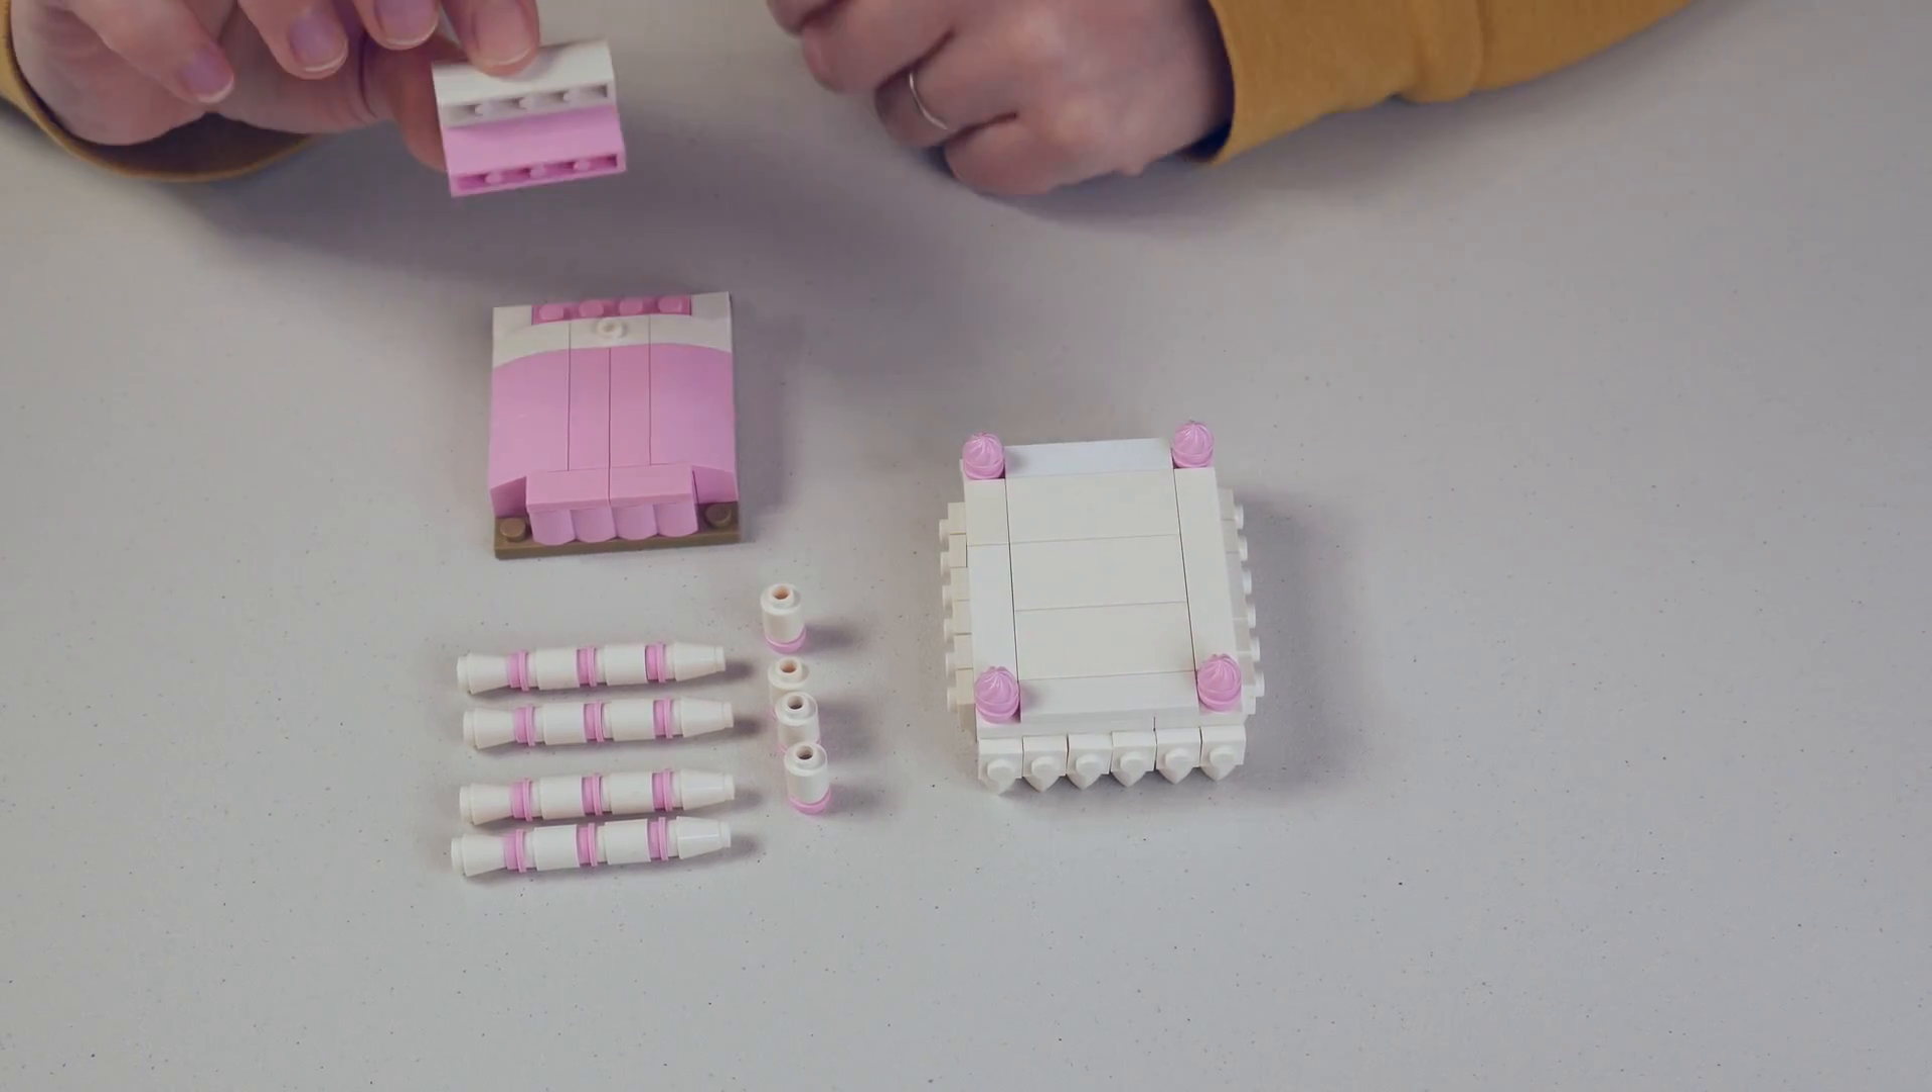Alright now that we have all of our pieces built we can assemble our beautiful princess bed.